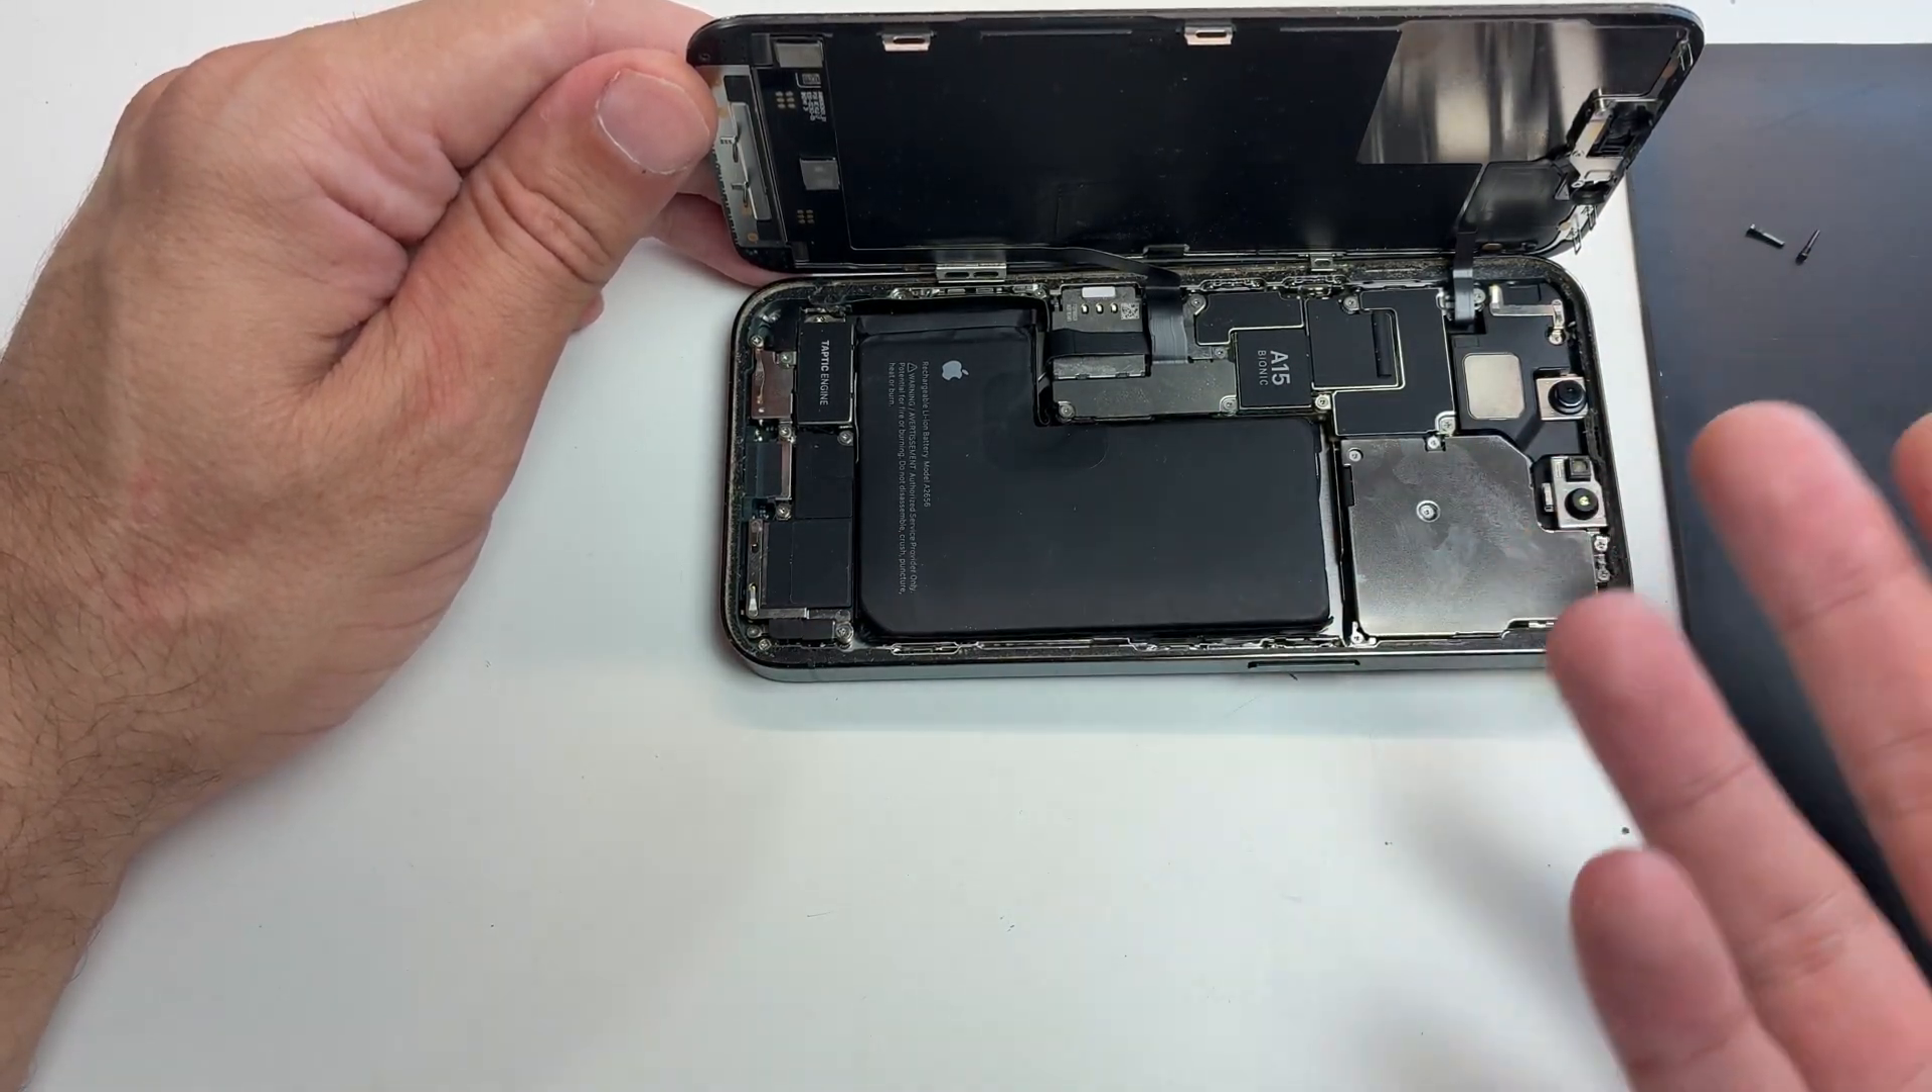The screen is already opened and you have access to the battery.